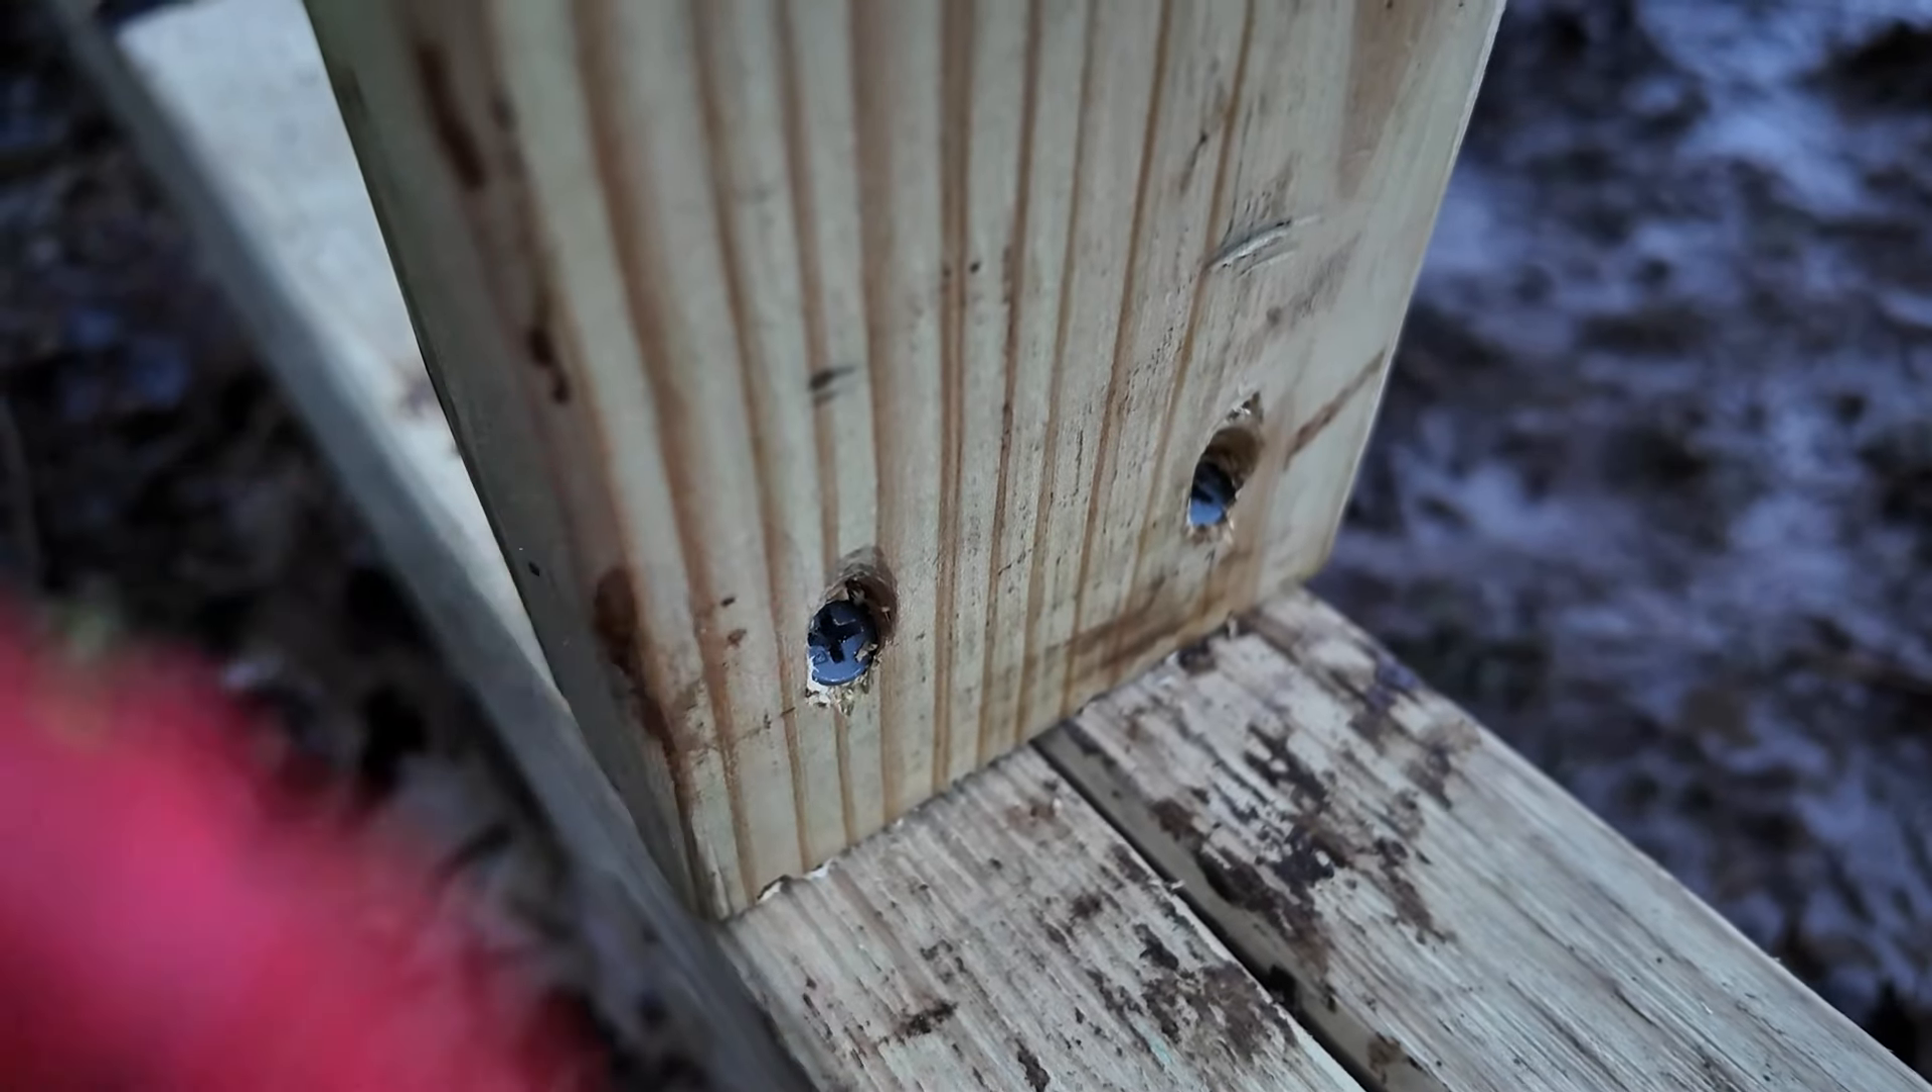You can see that screw just sits right inside the little divot that we made. Nice and flush.